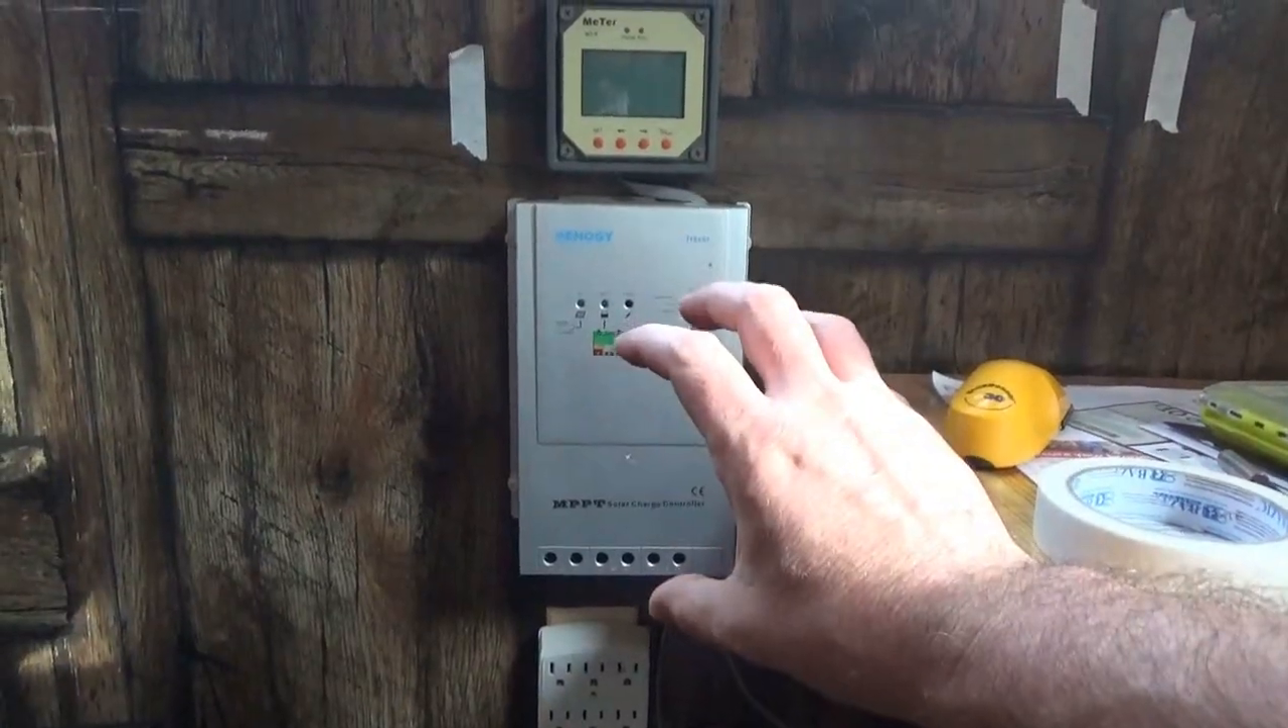What I've done so far is simply put on the charge controller, the Renogy, and the meter that came from the electronics lab.